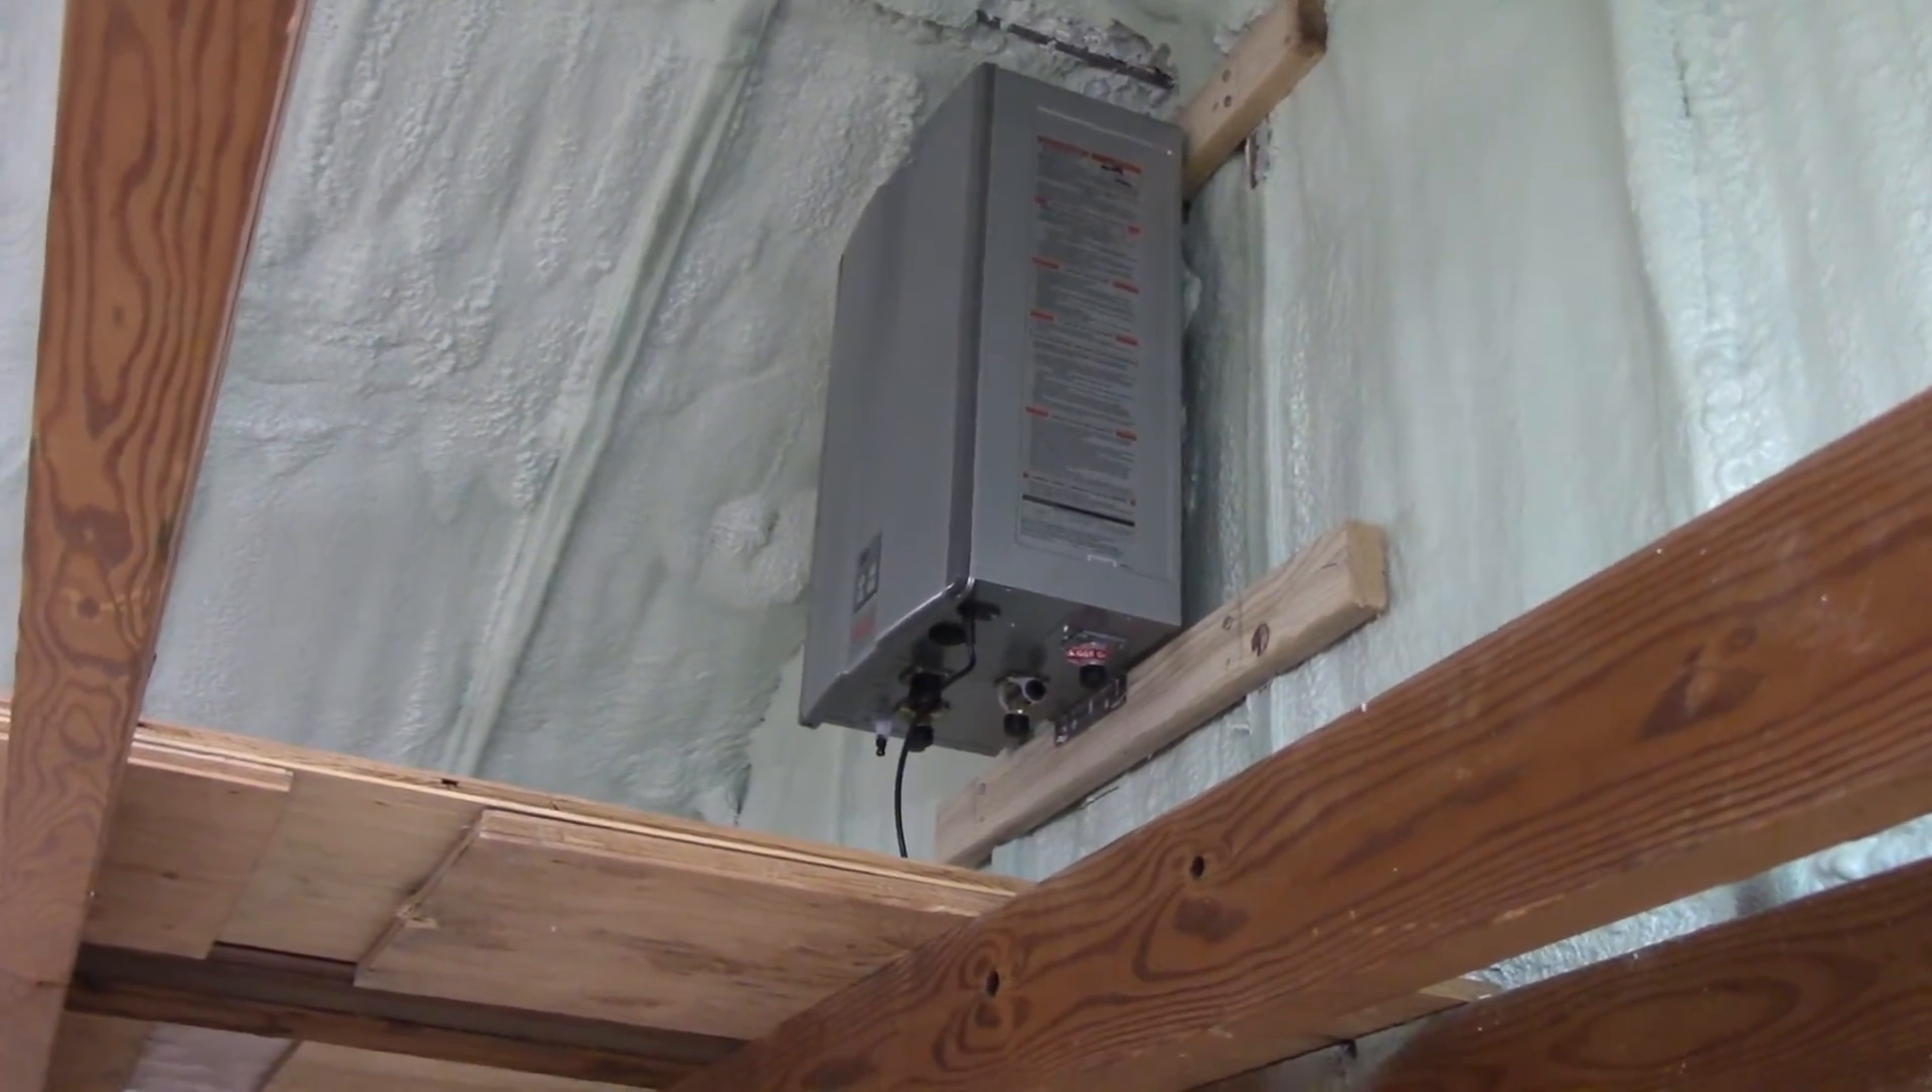Also, we have our water heater hung. It's not completely plumbed in yet, but it's hung and ready.